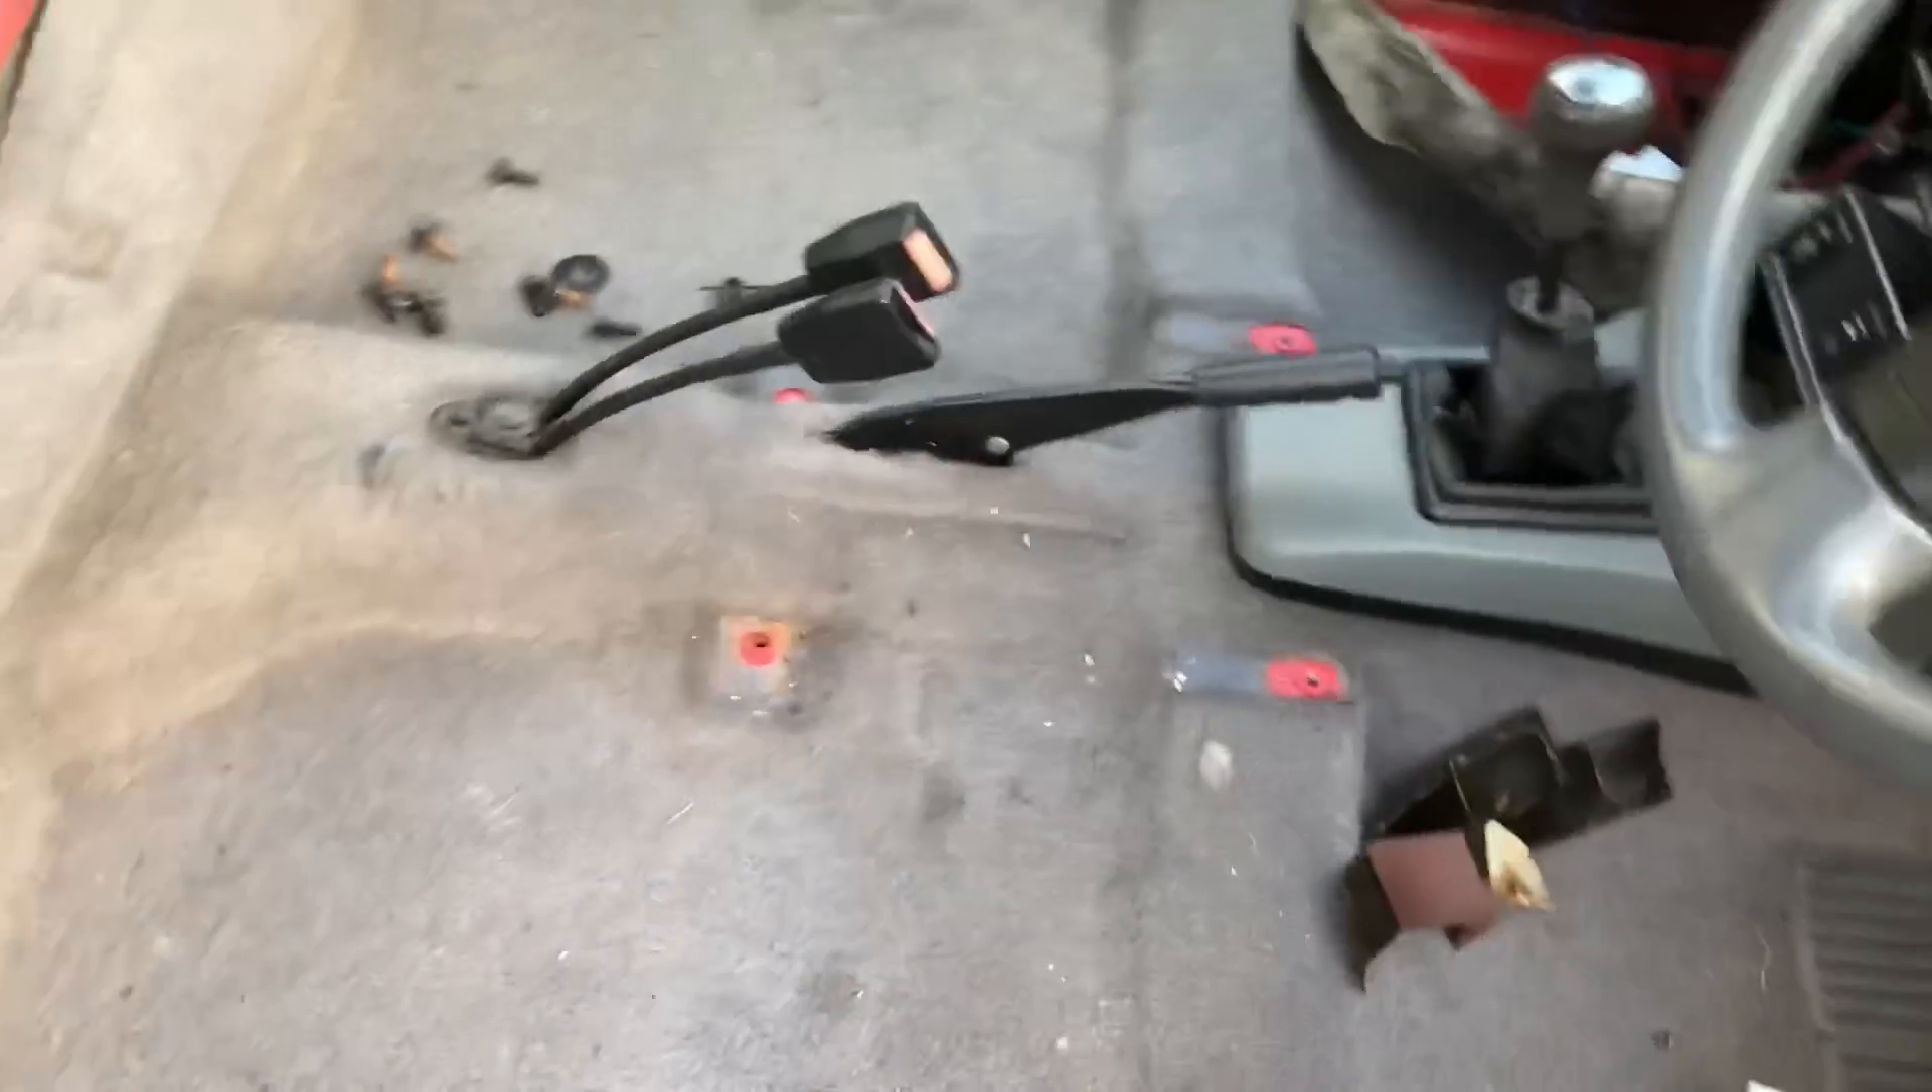Obviously I've pulled out the side trim and that already I've just got to get the centre console out.